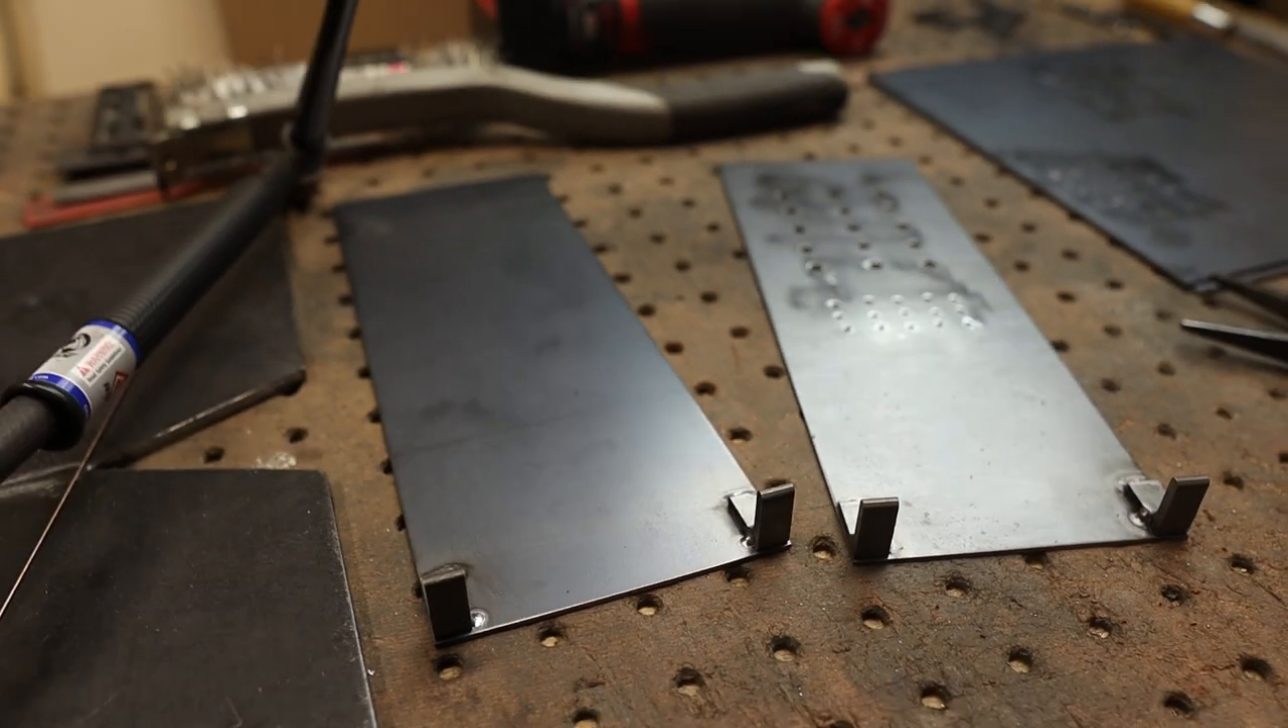First part of the welding sequence here I welded on these little tabs here and this is what will retain the faceplate.